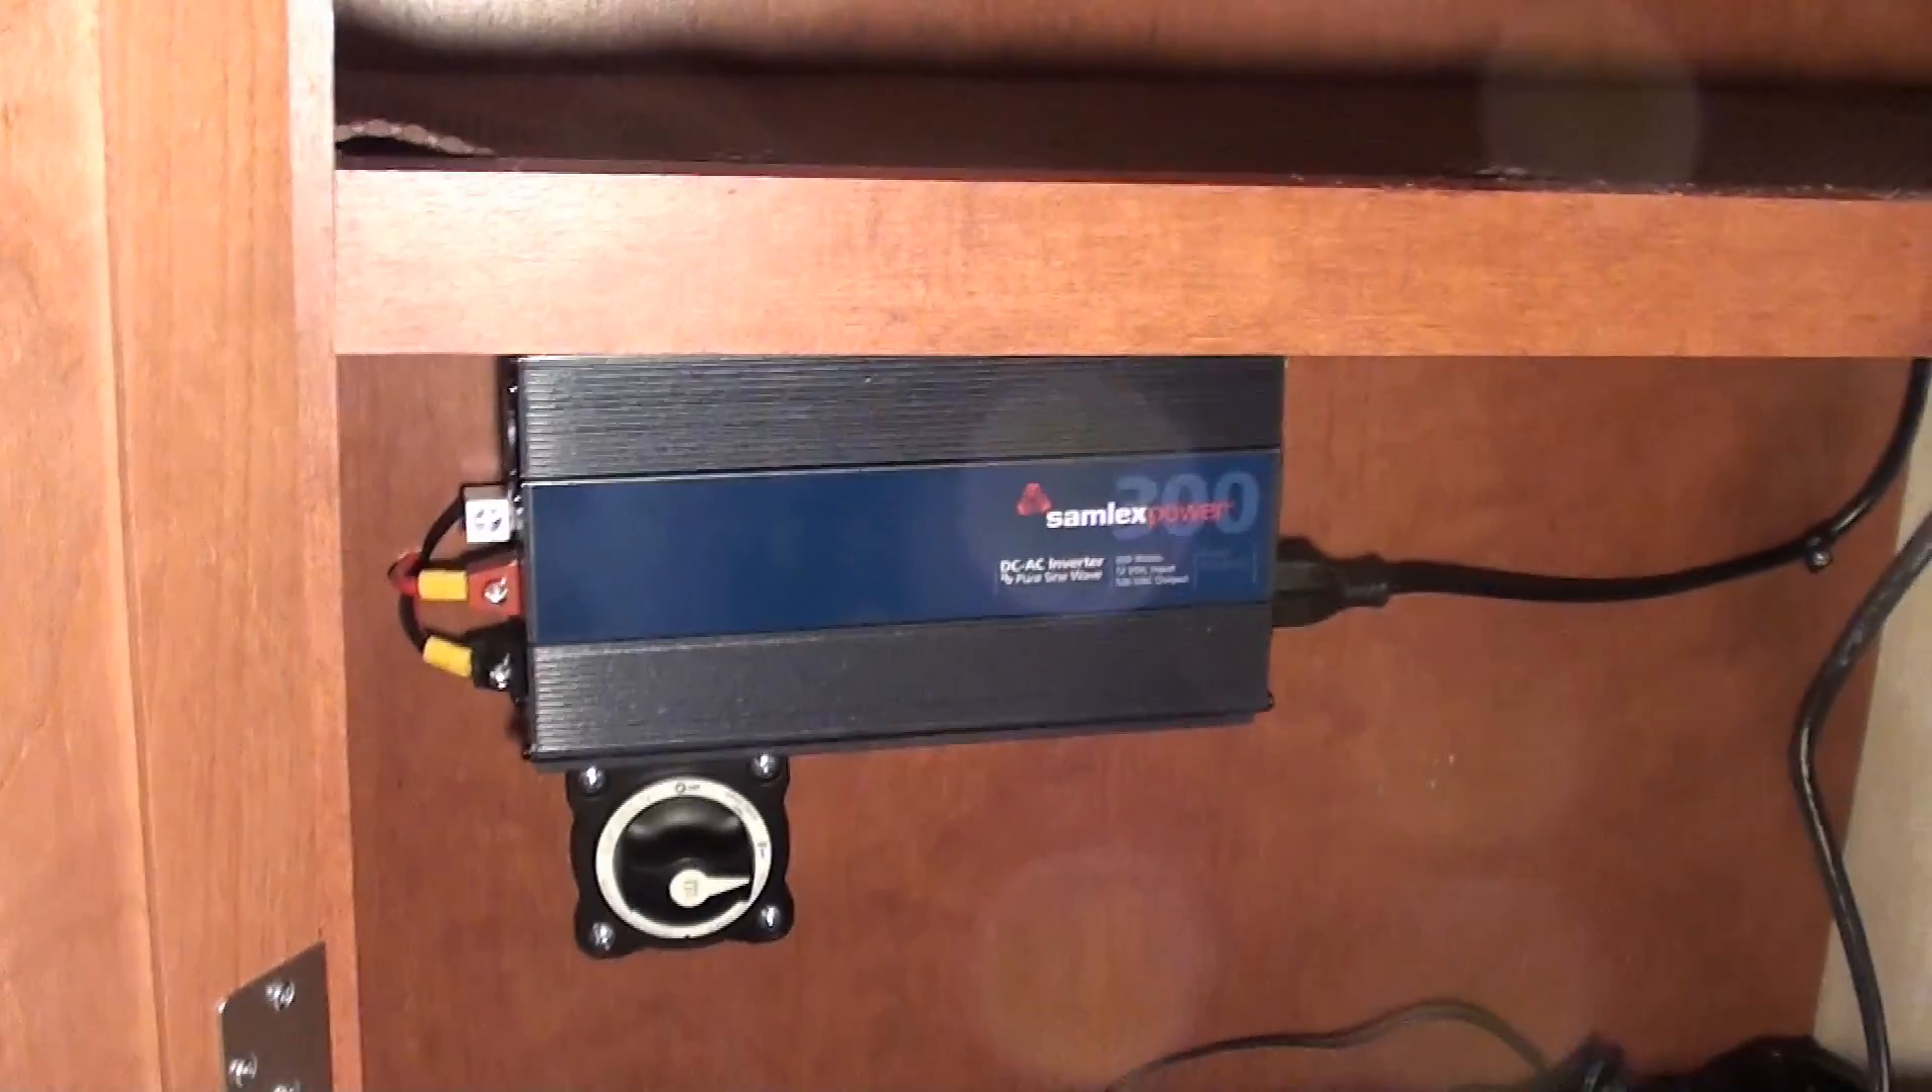Okay well here is the finished product of the inverter install.